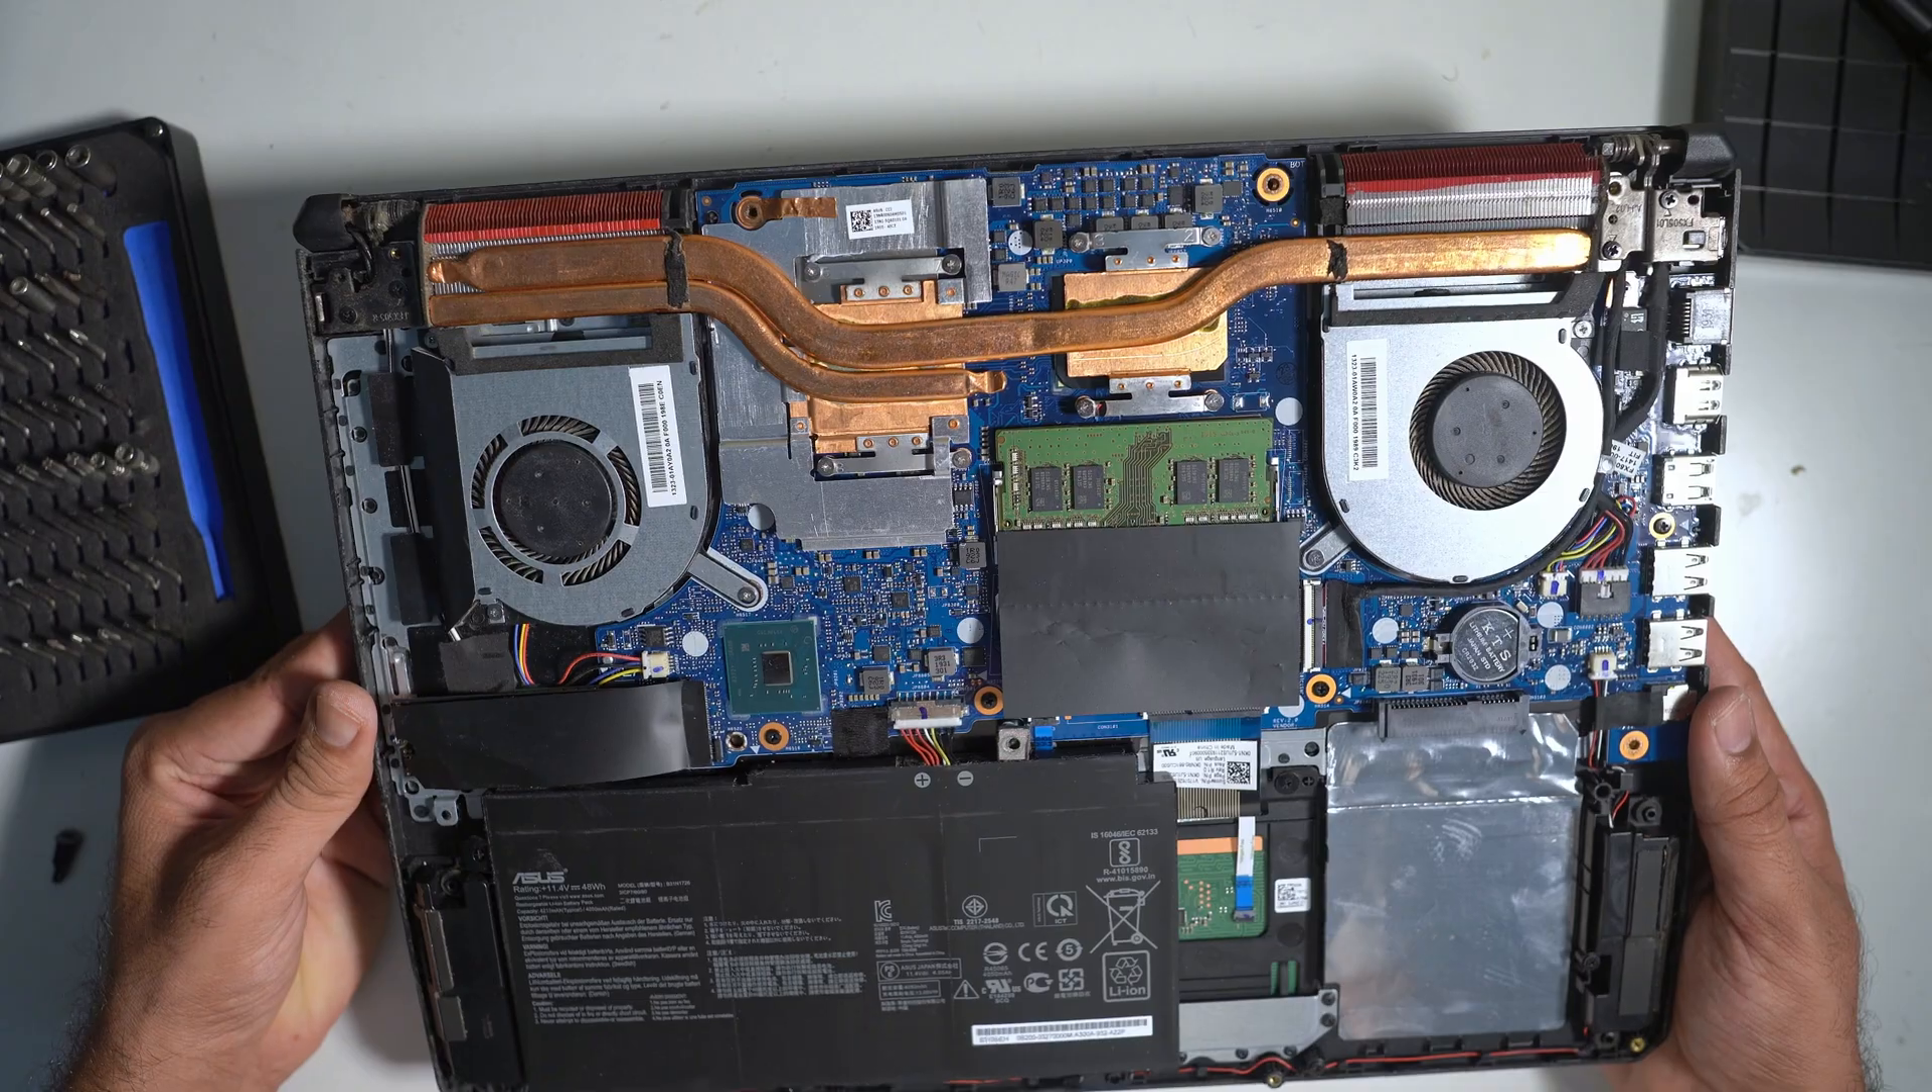We have completely assembled the fans and the heatsink altogether again.